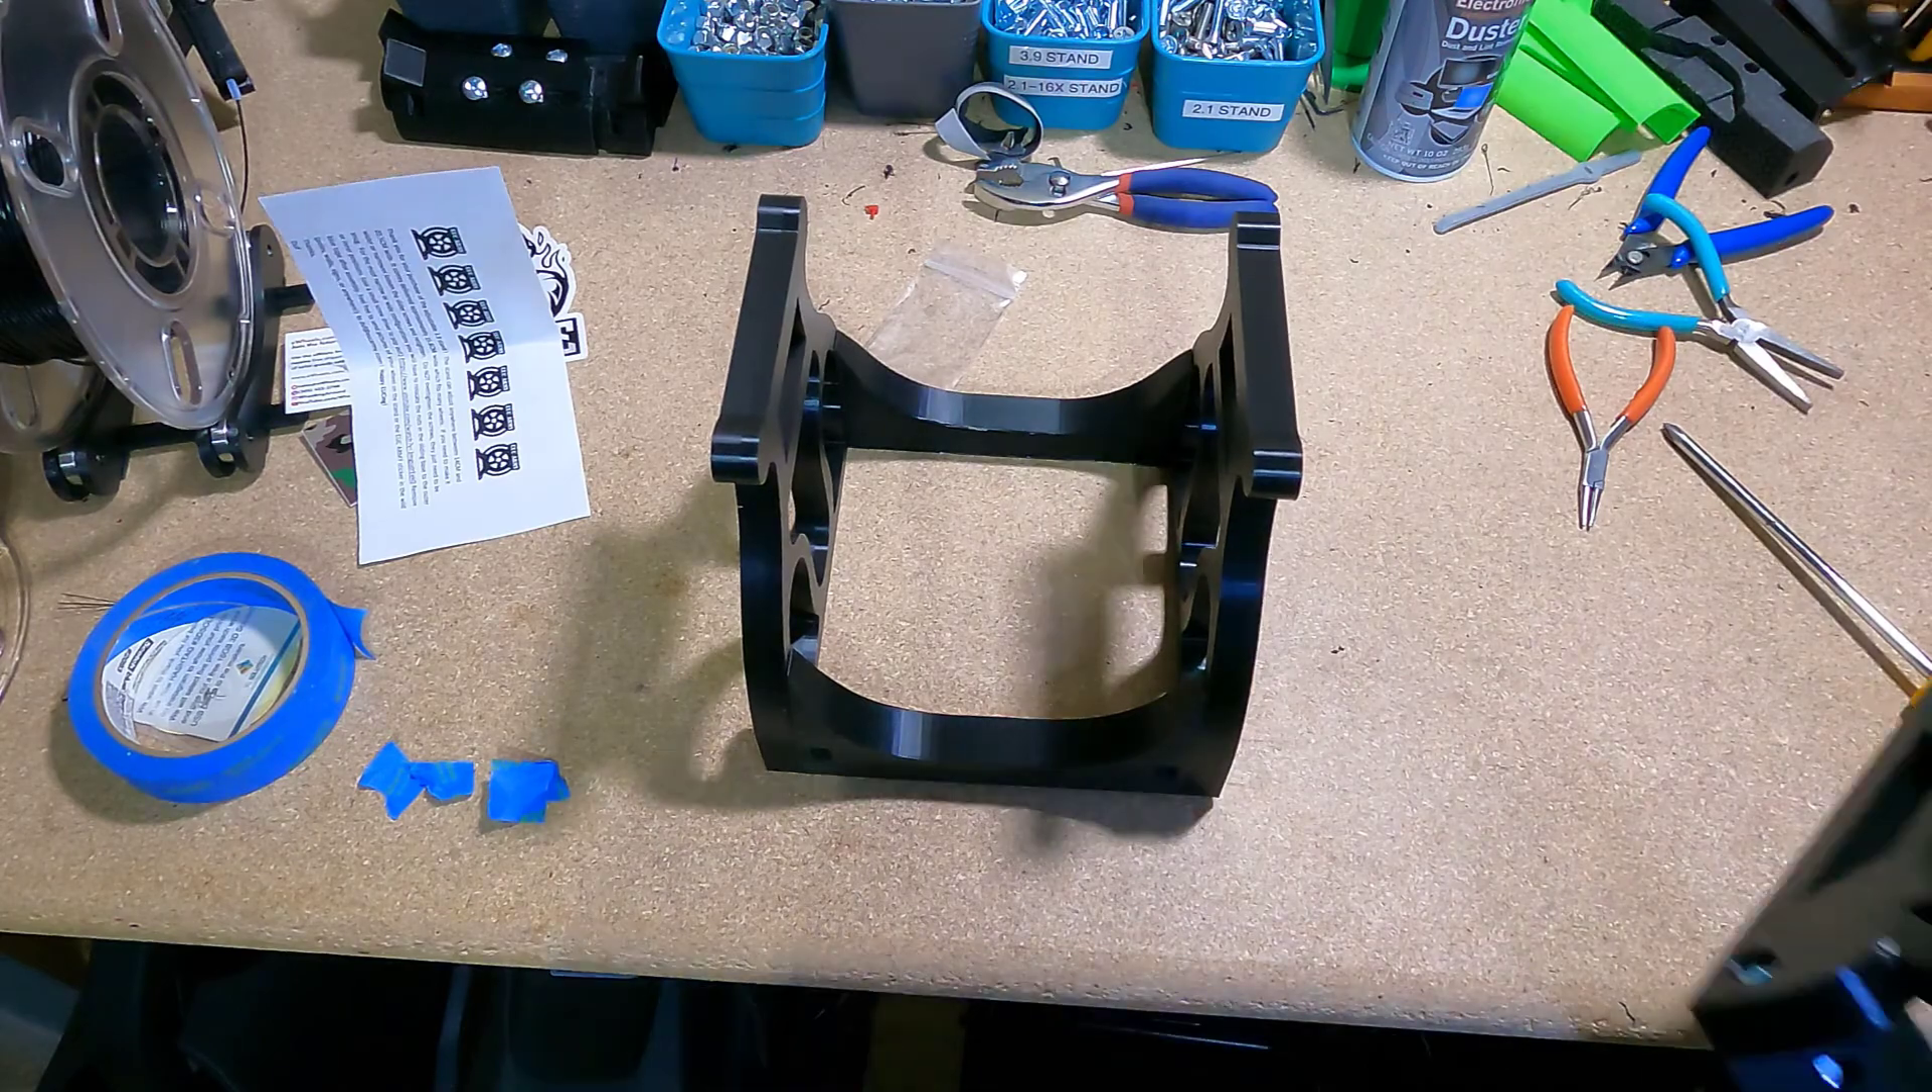All right so there you go the stand is now assembled.